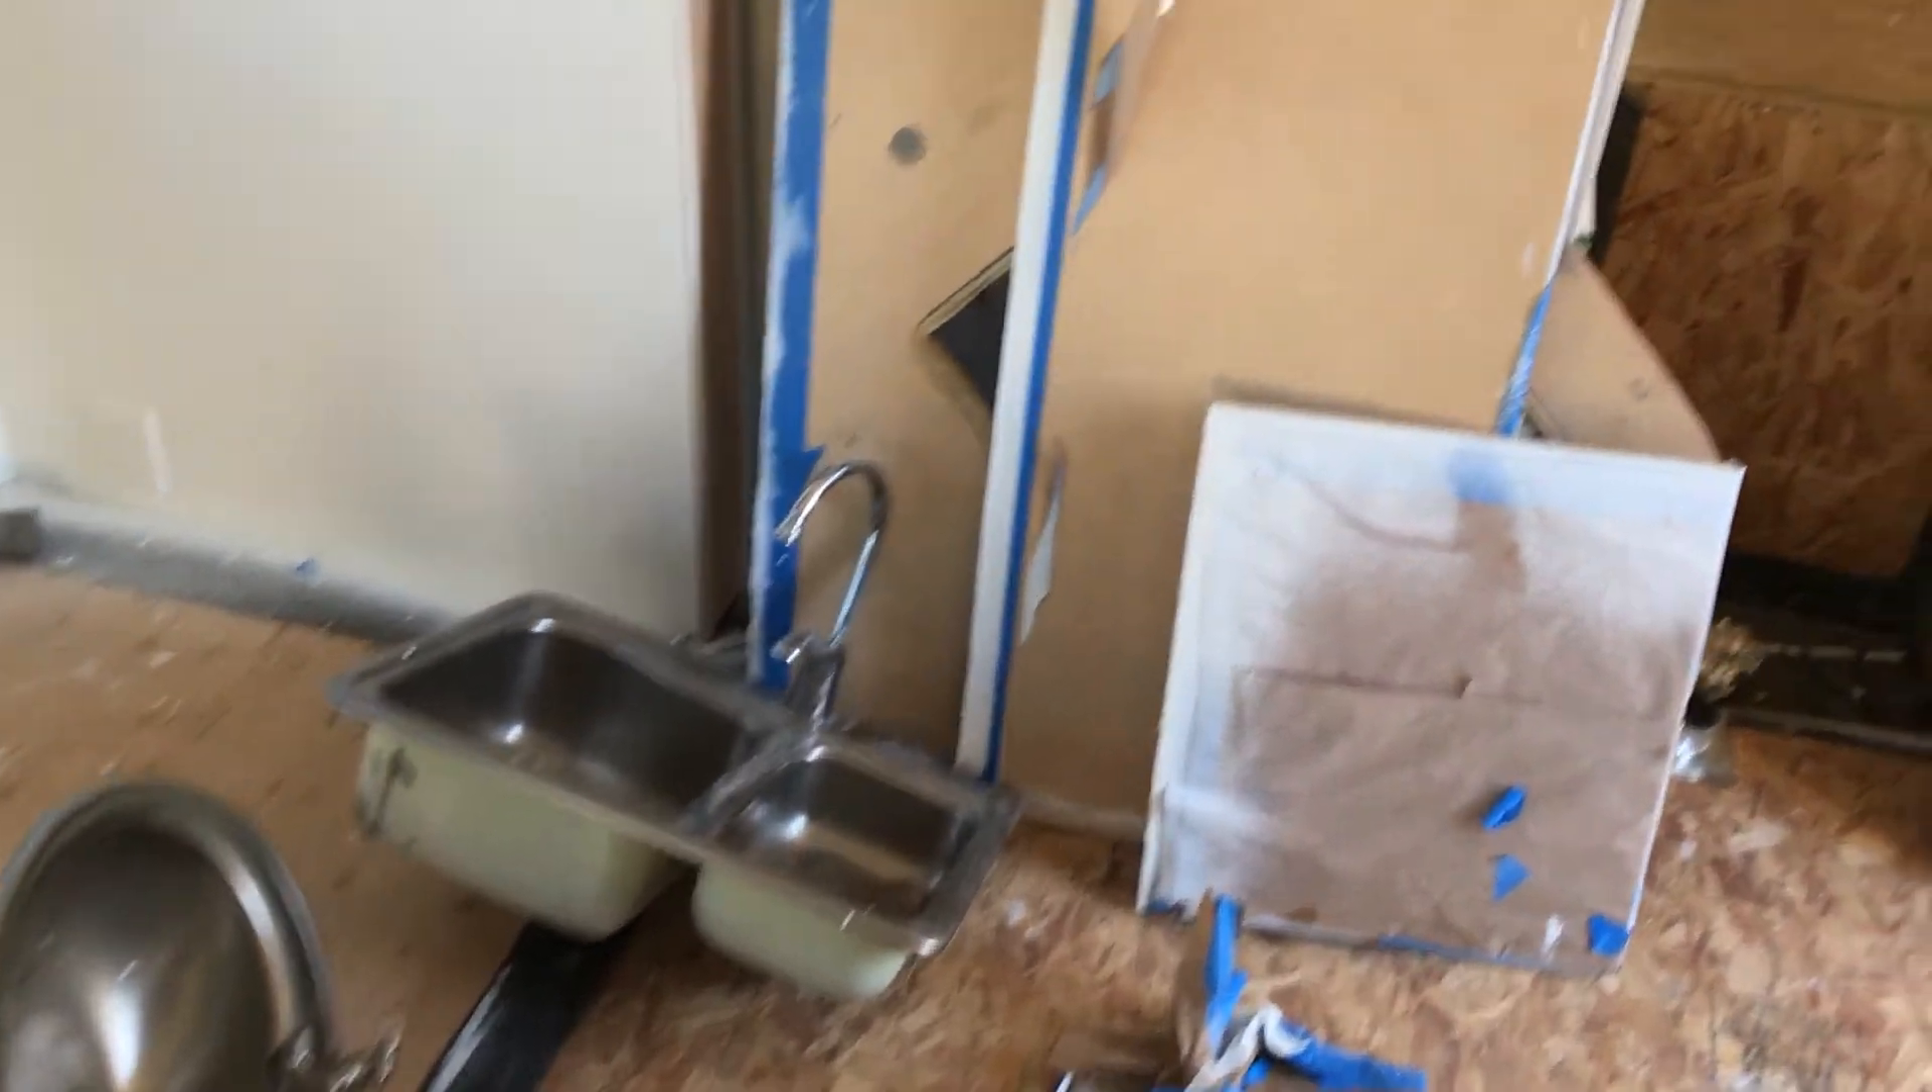All right, we've got the countertops out, got the sinks out, of course, because the countertops are out.